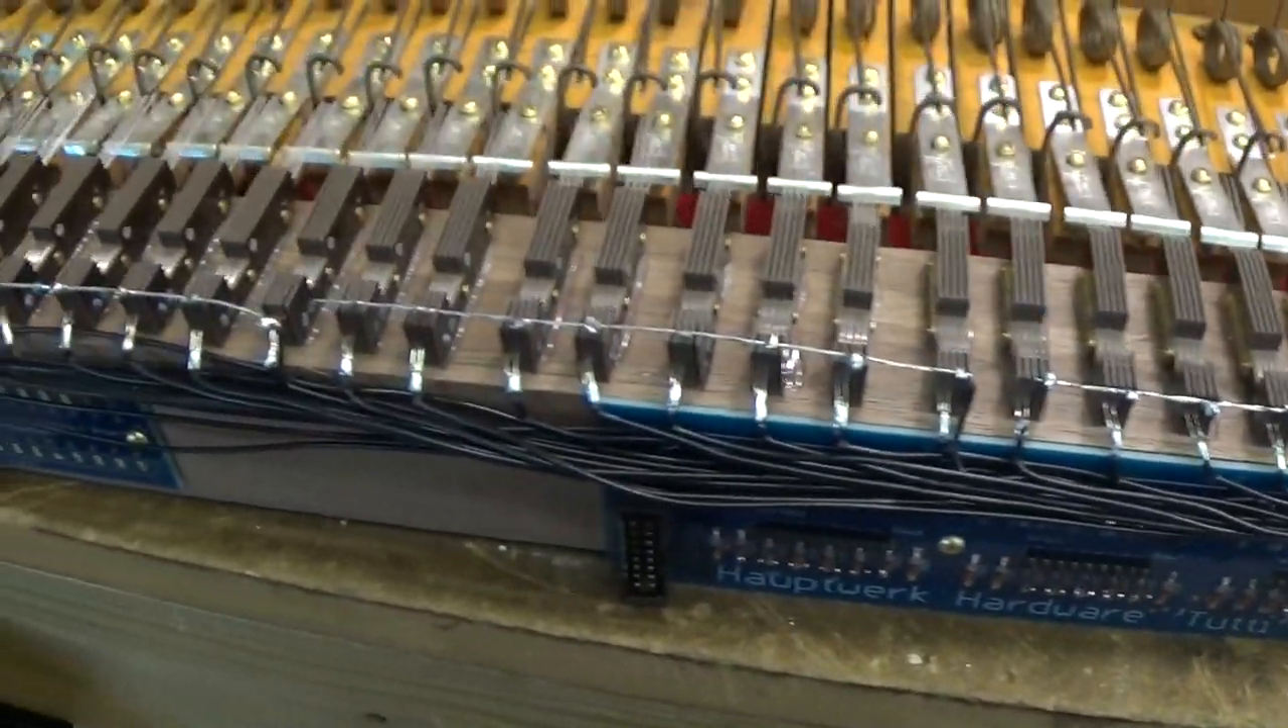I've finished wiring up all of the contacts now. As you can see, we've got a wire from each one.